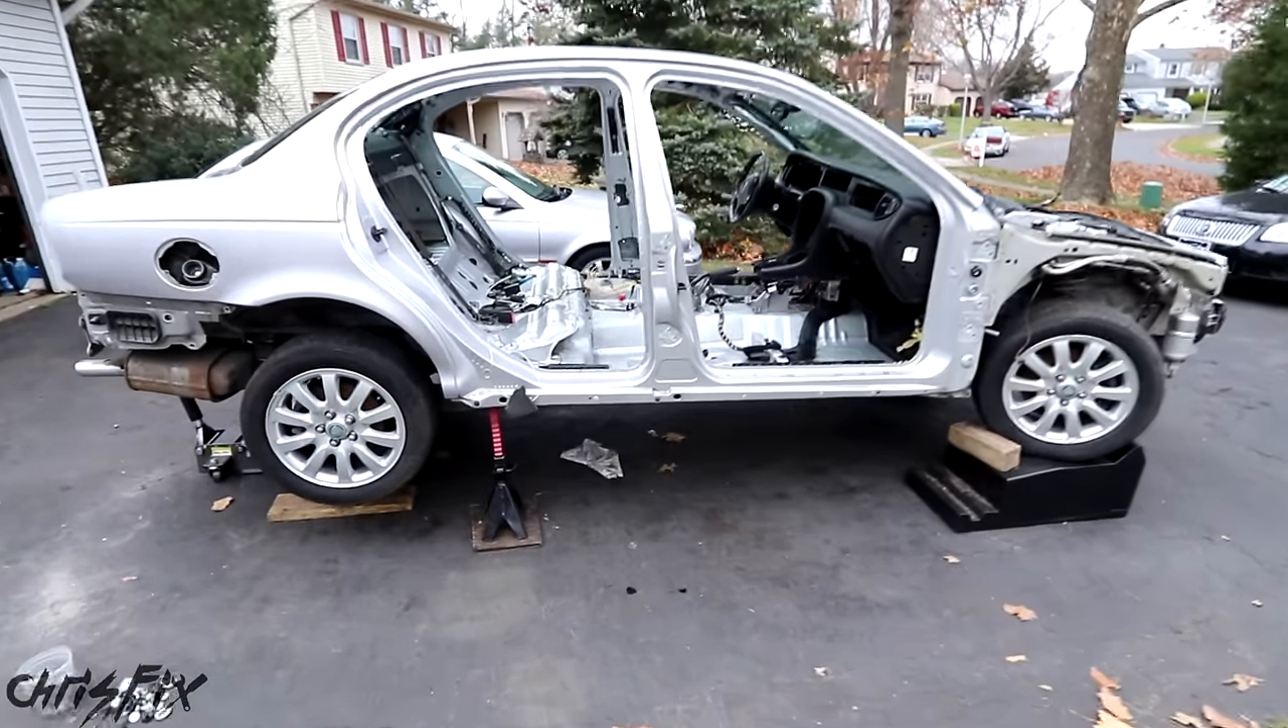Now the parts car has been stripped of almost everything.